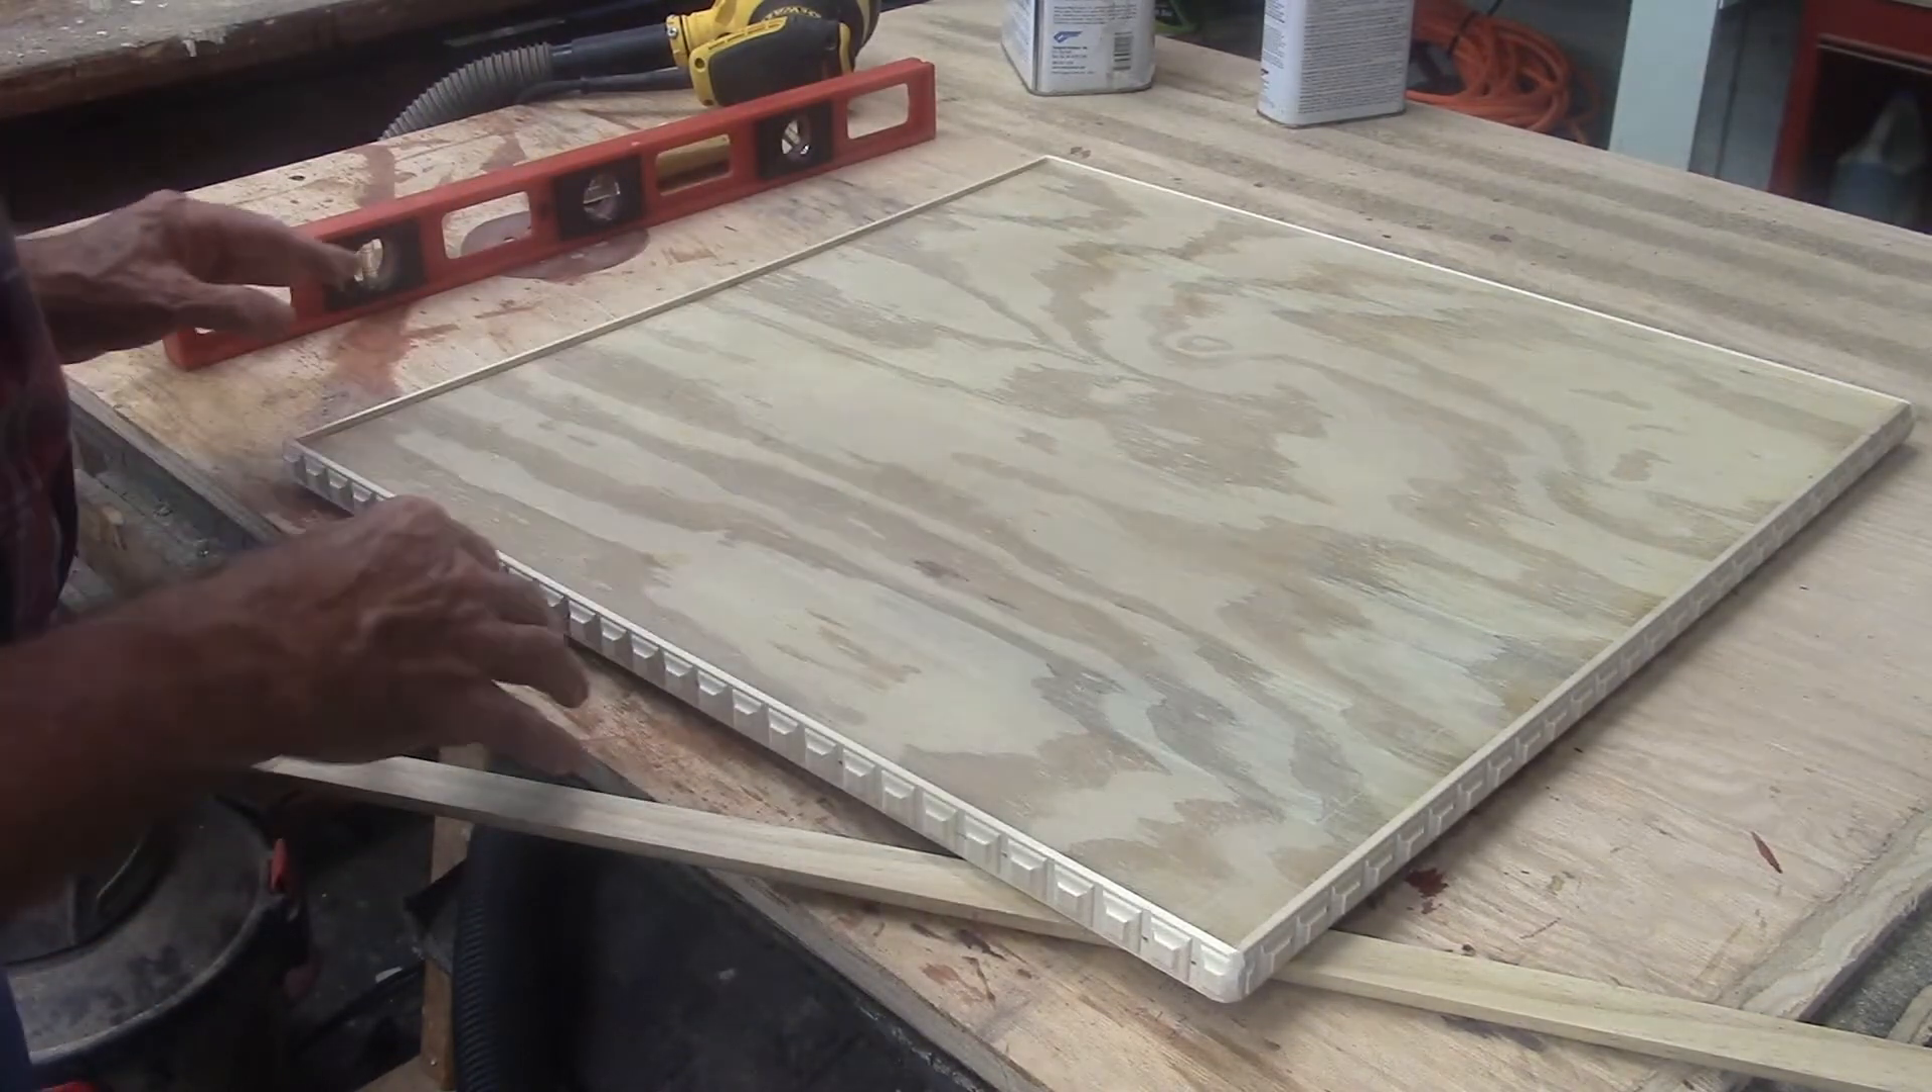I put trim around the edges and left about an eighth of an inch proud all the way around so that I could pour the resin right on there.